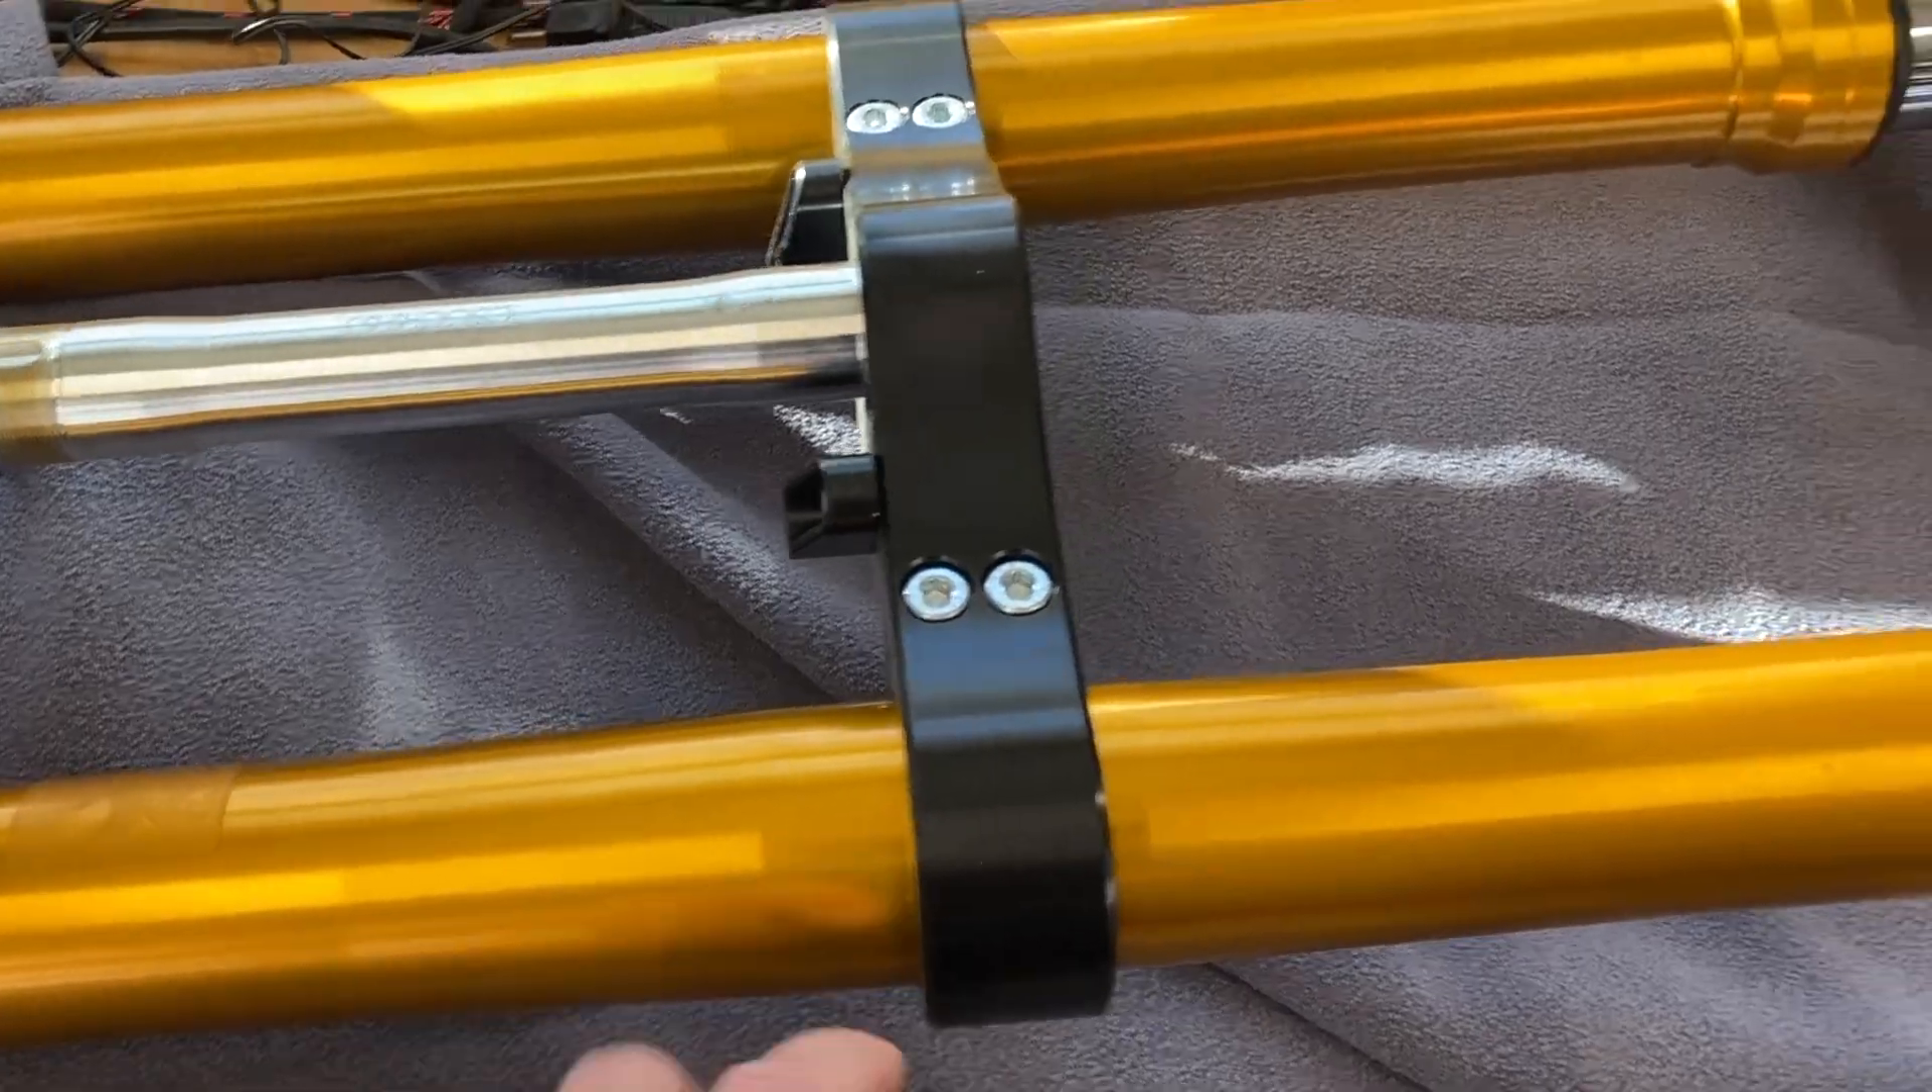And so now, as you can see, the forks fit into the triple and I'm off to the races.